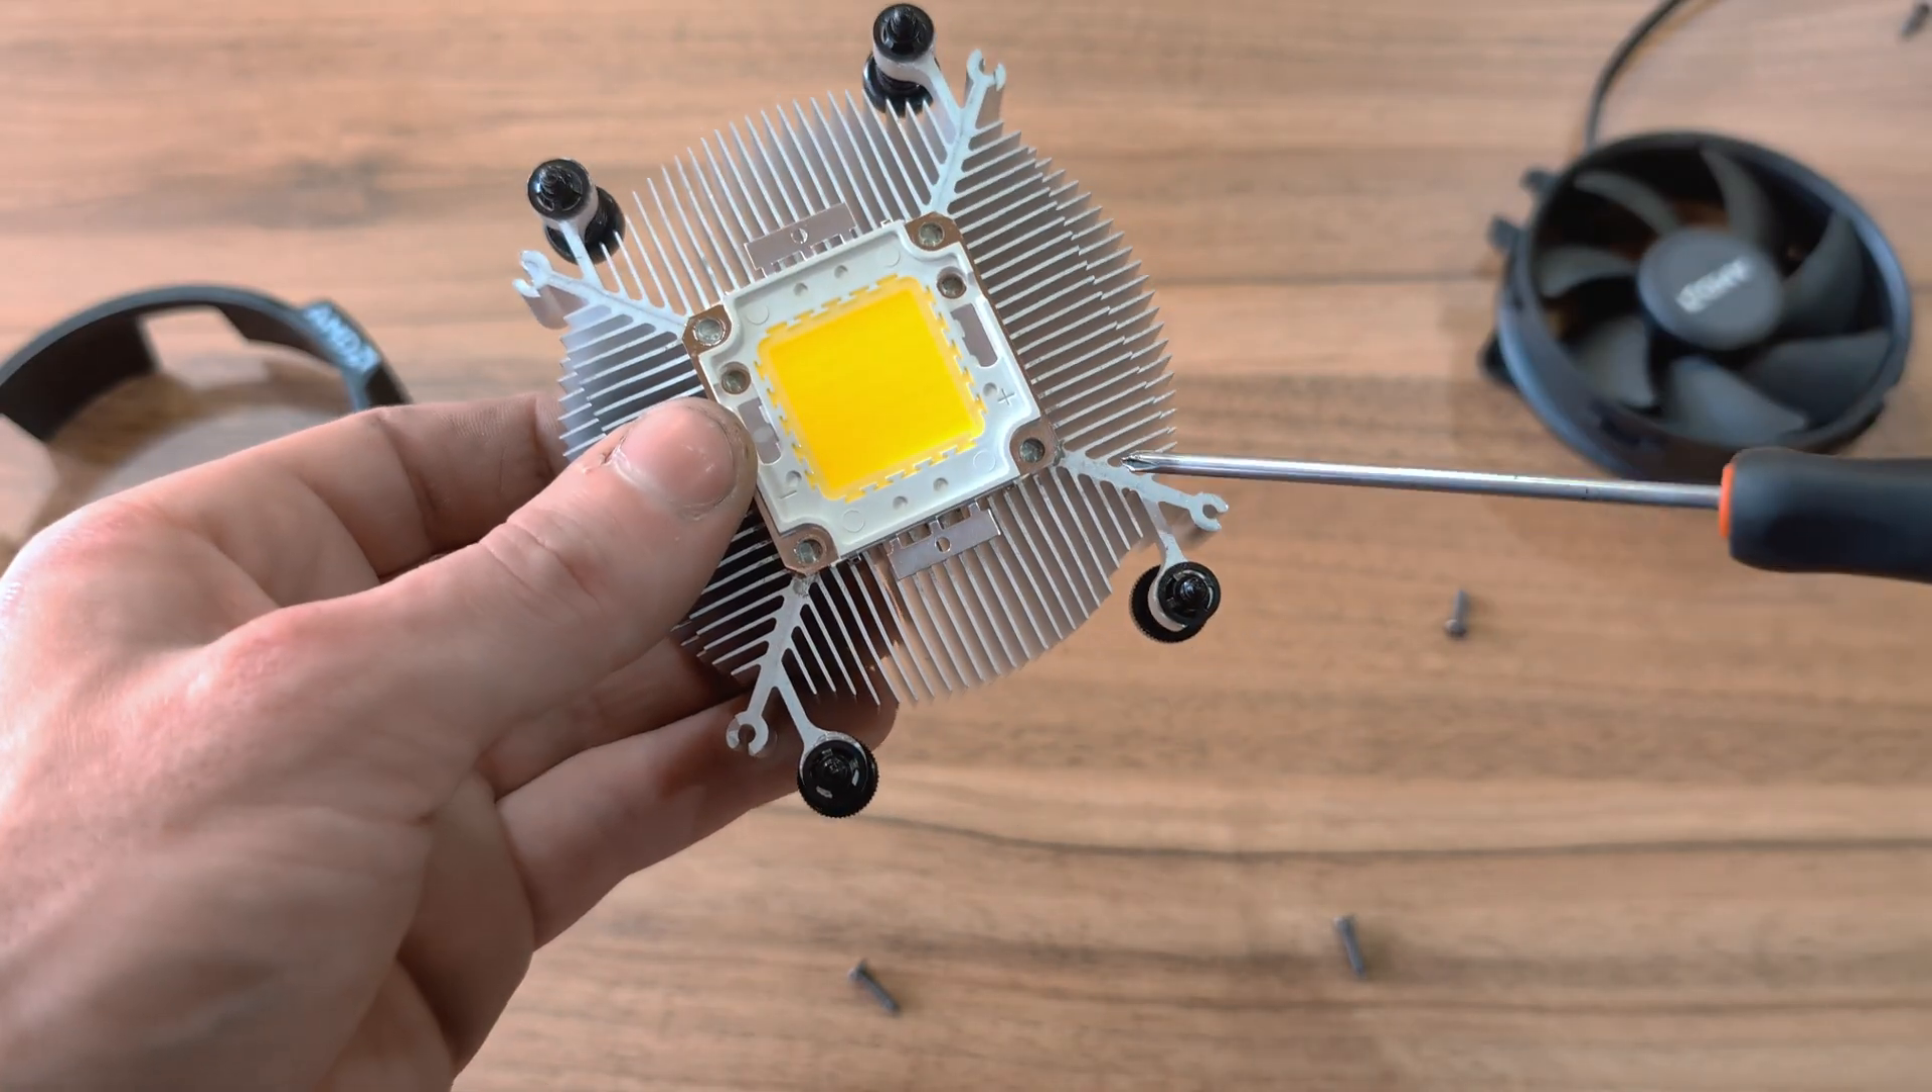As you can see the LED matrix fits perfectly into this heatsink.